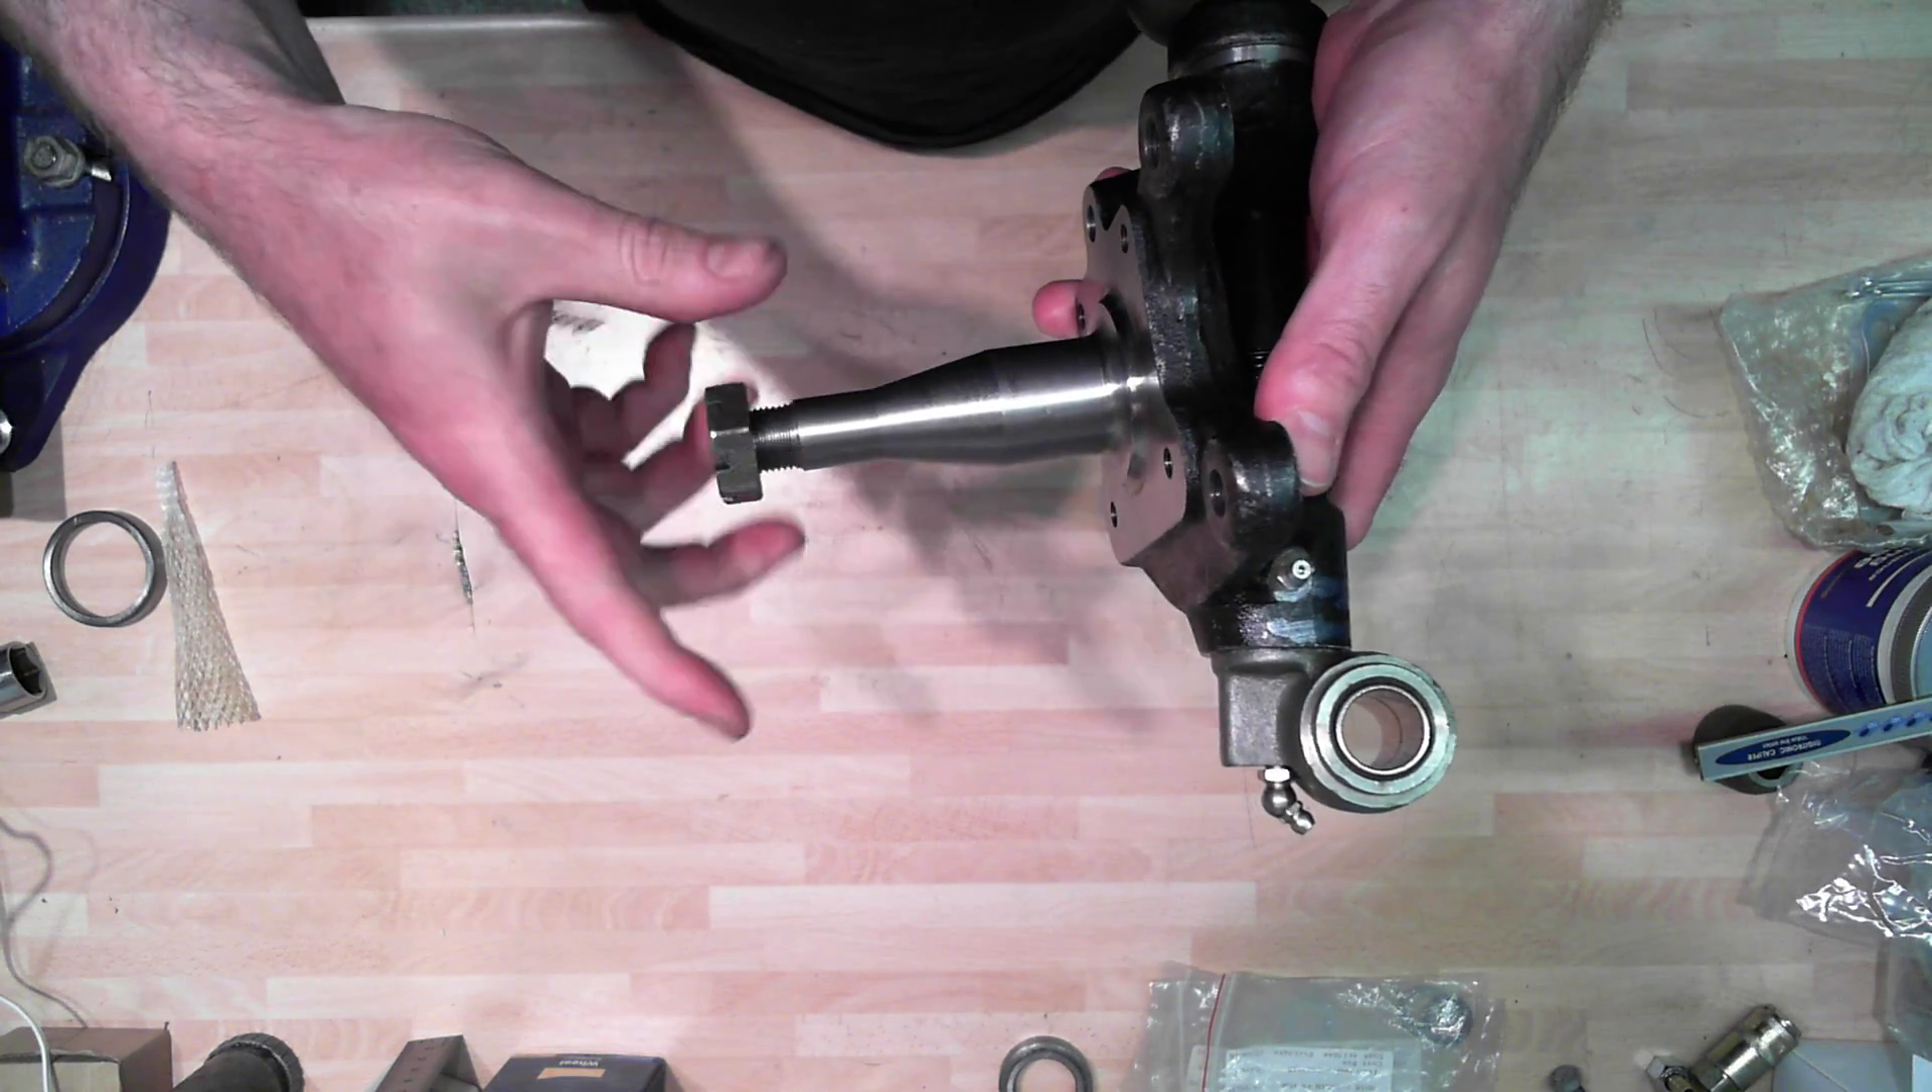I'm going to check that the castle nut goes on there, which it does.